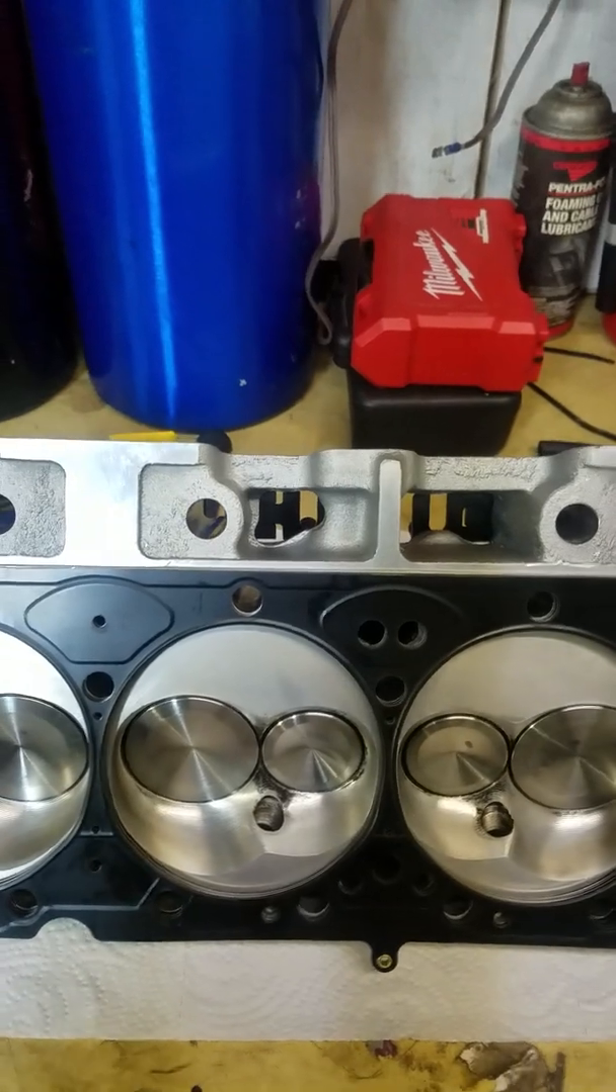You can see this gasket gets real close, but it's perfect. It's not in the chamber at all. Same thing on this side. It's close, but not in the chamber at all.